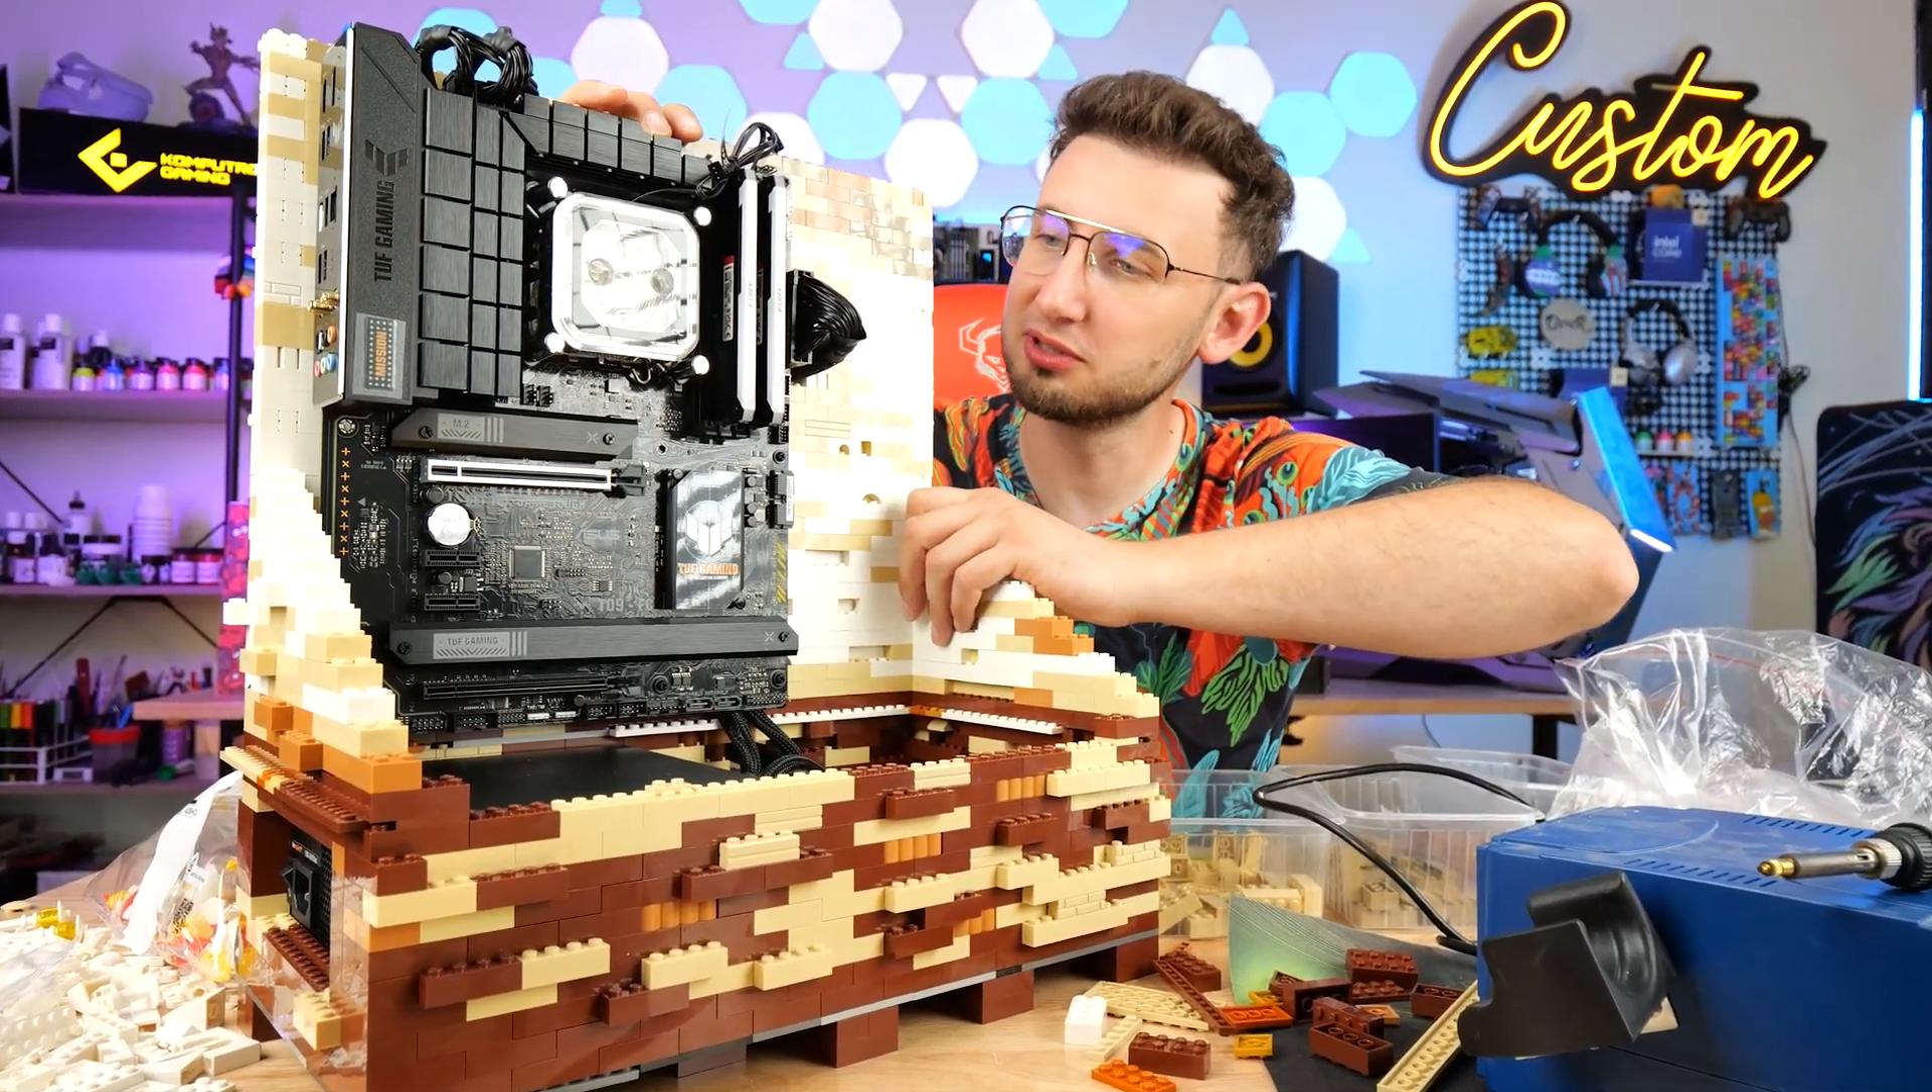Udało się, płyta główna jest na swoim miejscu i powiem Wam, że mimo wszystko, kurczę jestem bardzo mile zaskoczony z stabilnej konstrukcji.